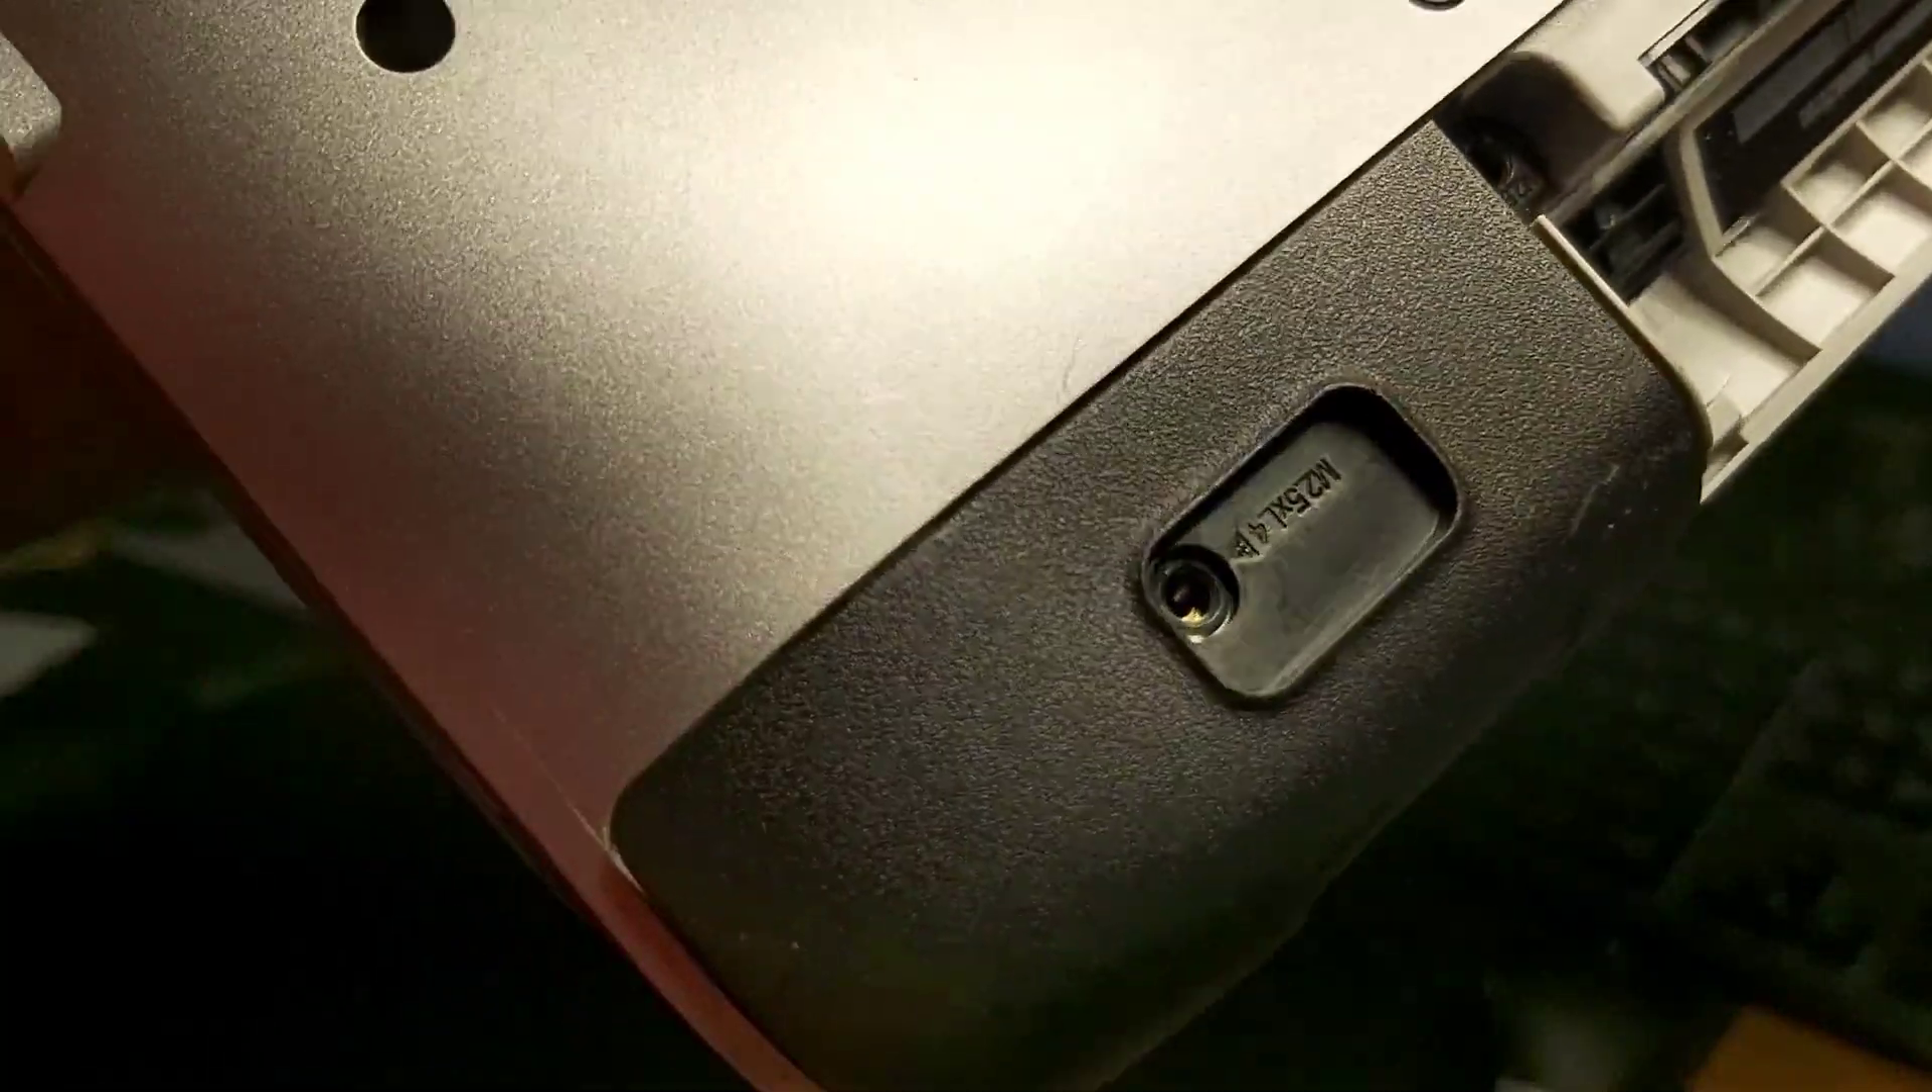So I've already gone ahead and remove this screw so I'll show you what that looks like.